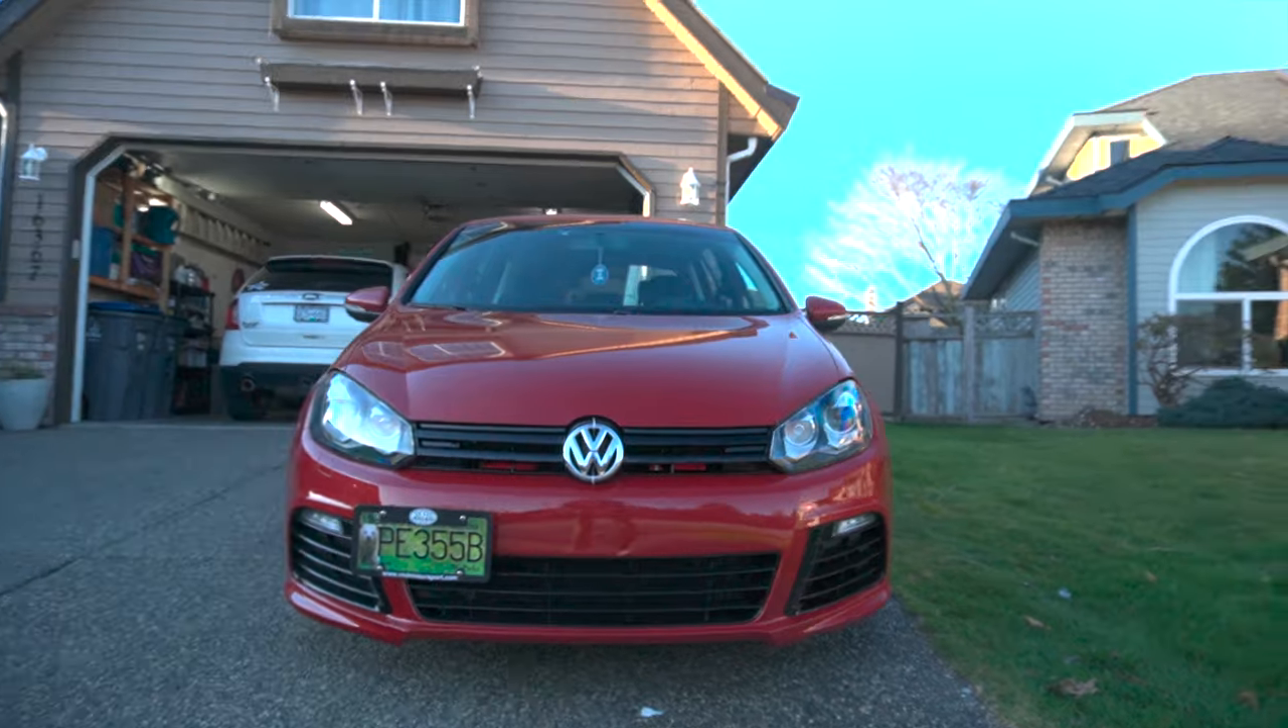Alright so the front bumper is on the Golf. It looks absolutely fantastic now that it's got the grill on and the wheels and everything.